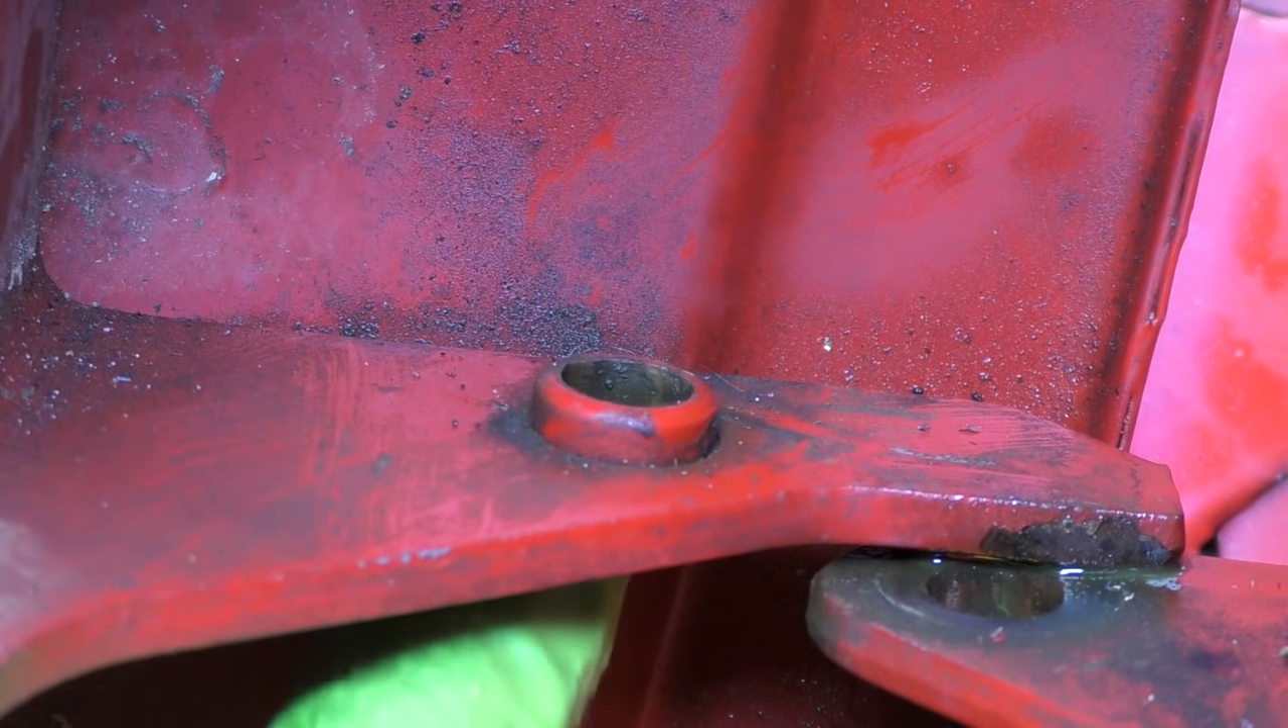You can see really well here how this bushing sticks up past the bracket on the door.